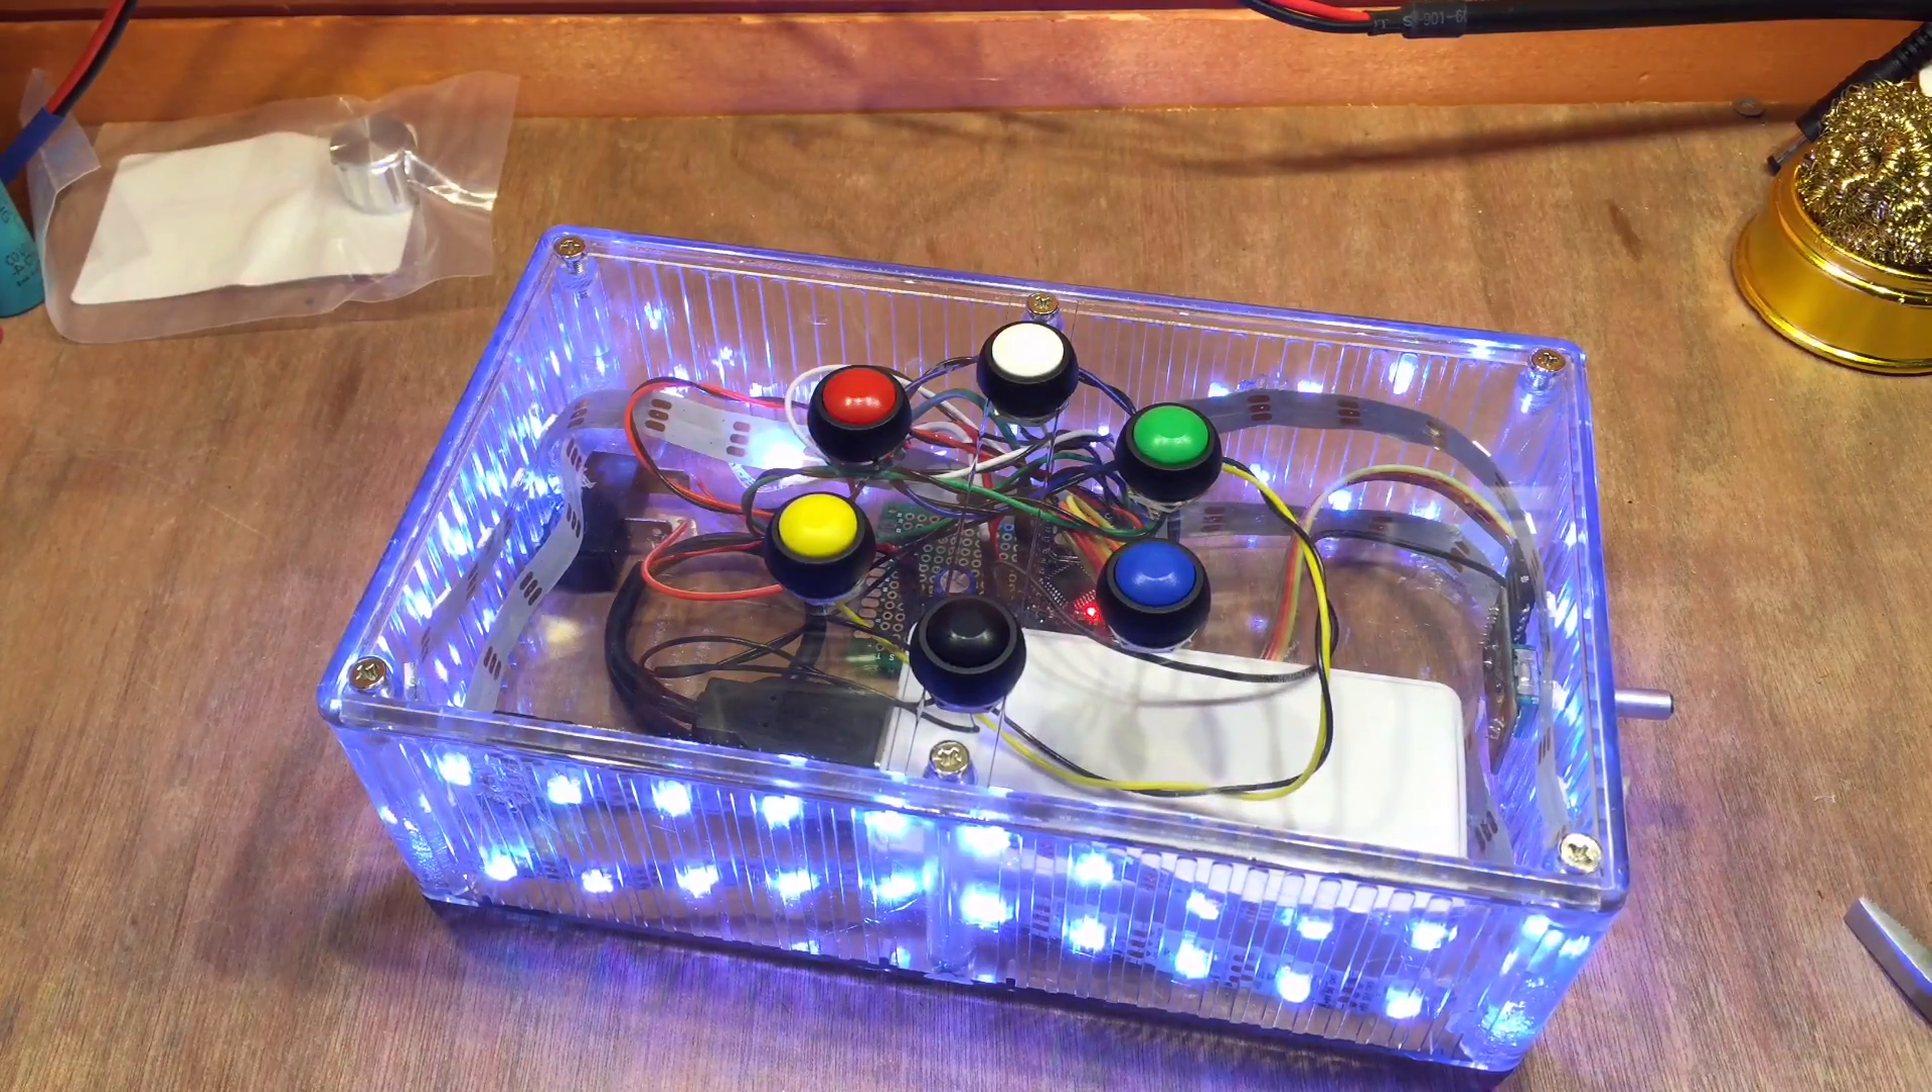So I've screwed the lid down so it's nice and secure.